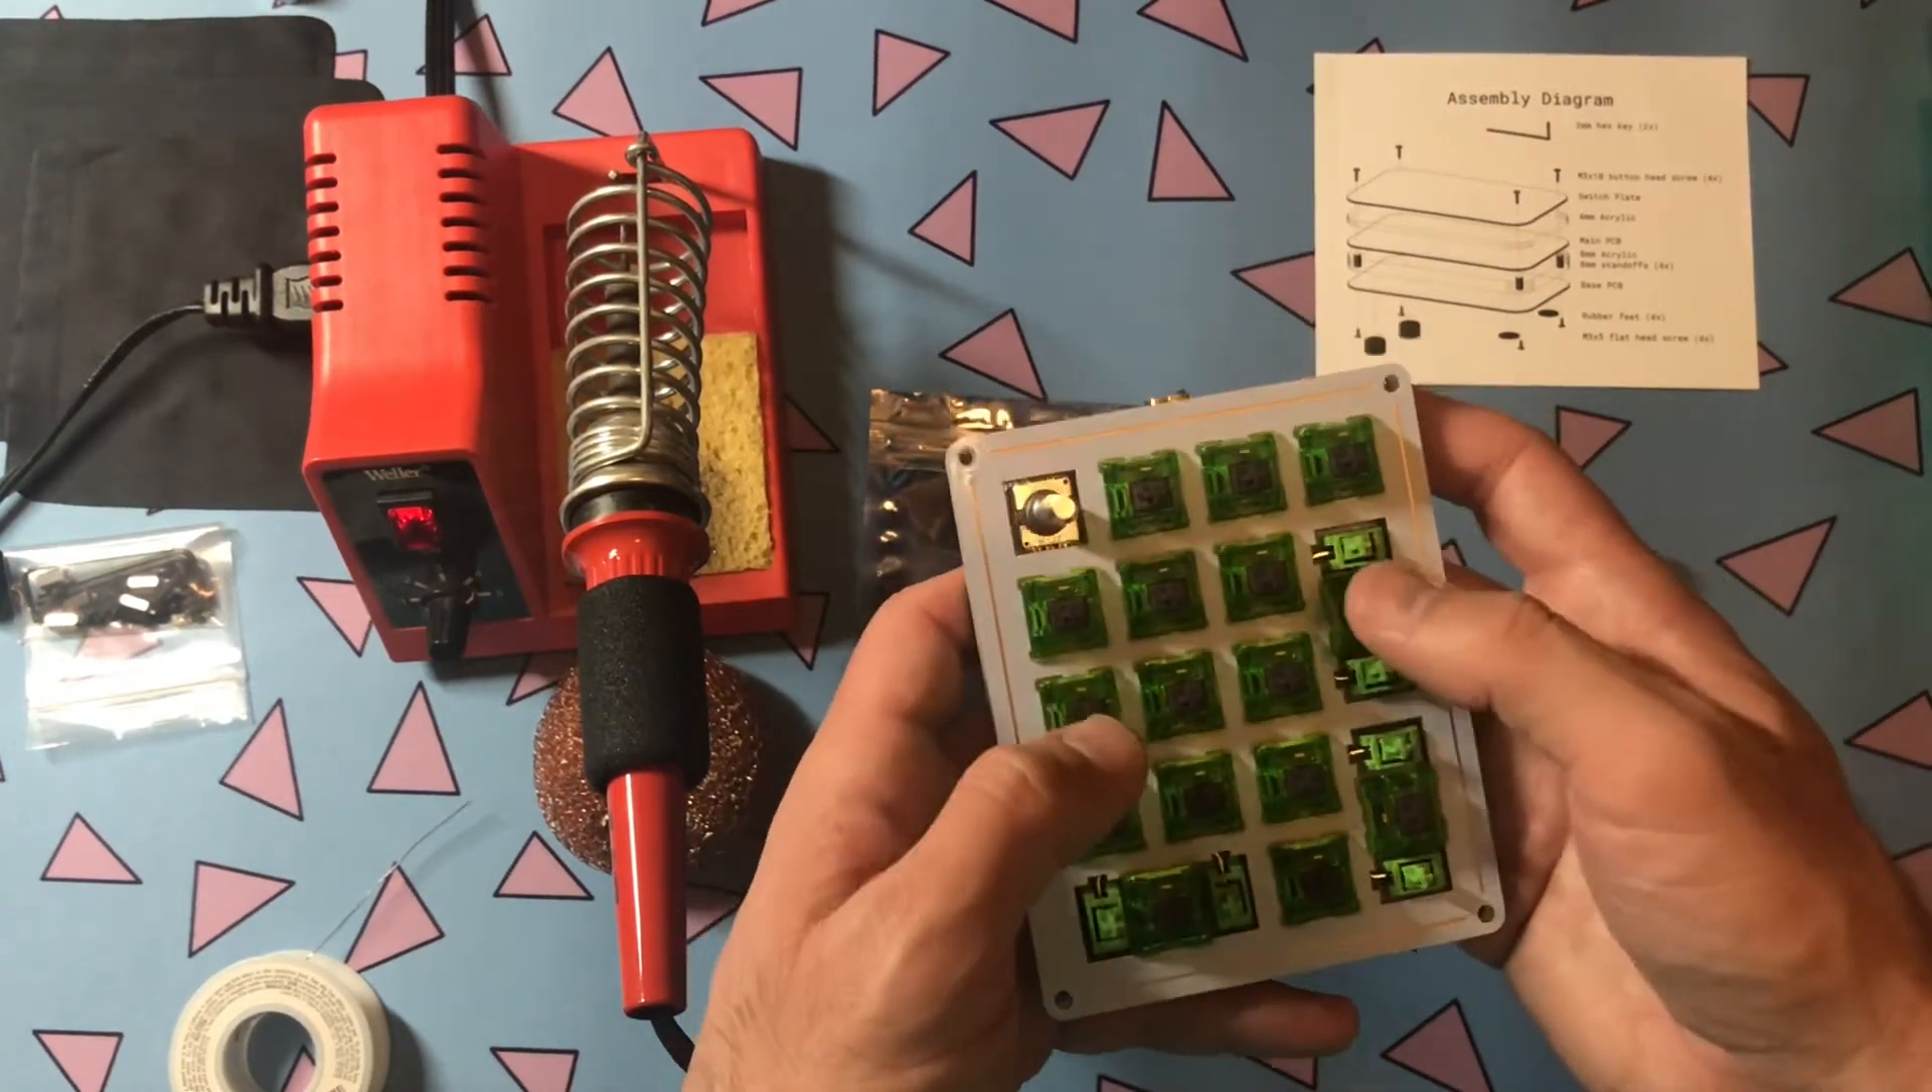Okay, so I've got all my switches in.